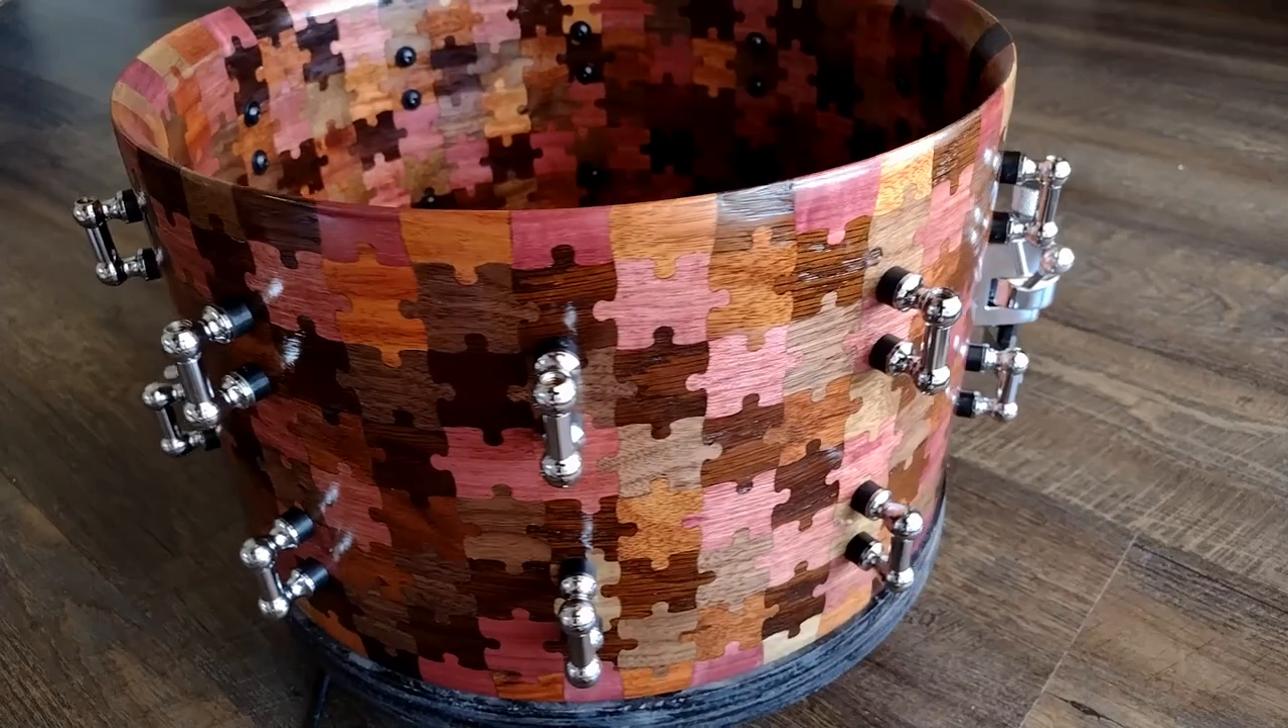Here is a beauty shot of the drum. It's basically finished. All you do now is add the heads.